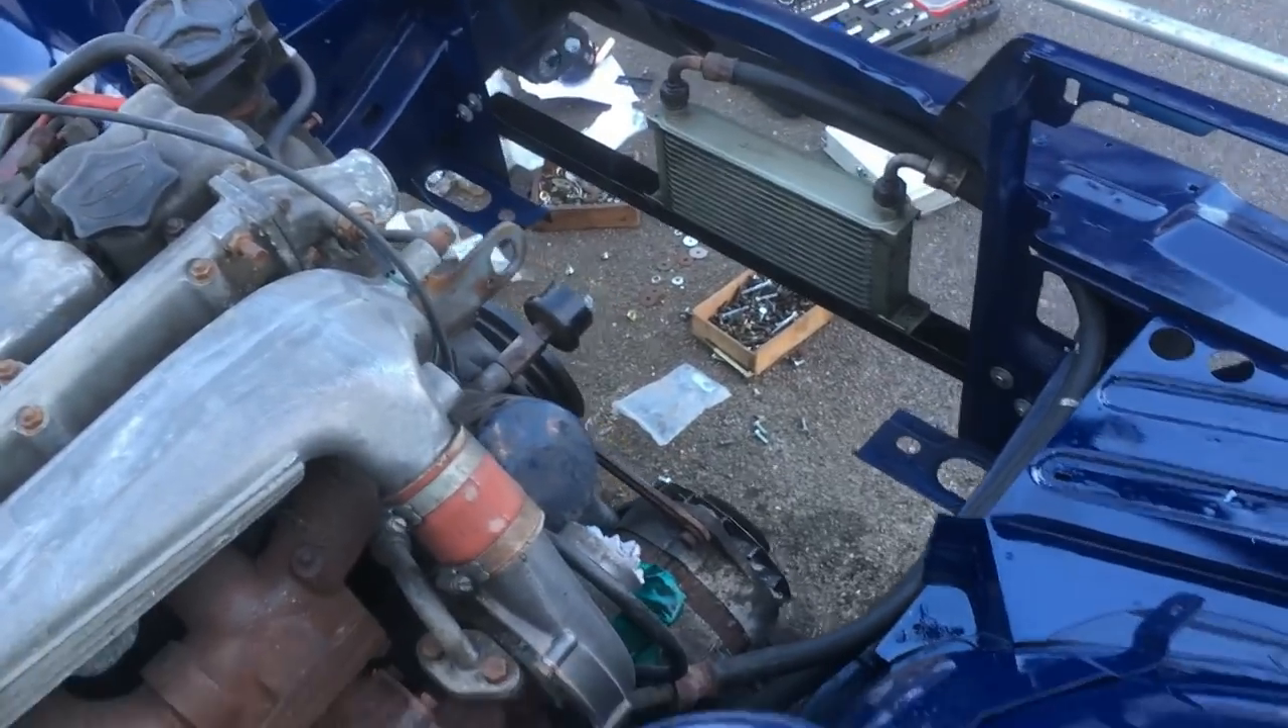I have got the oil cooler on its bracket. On its lines.